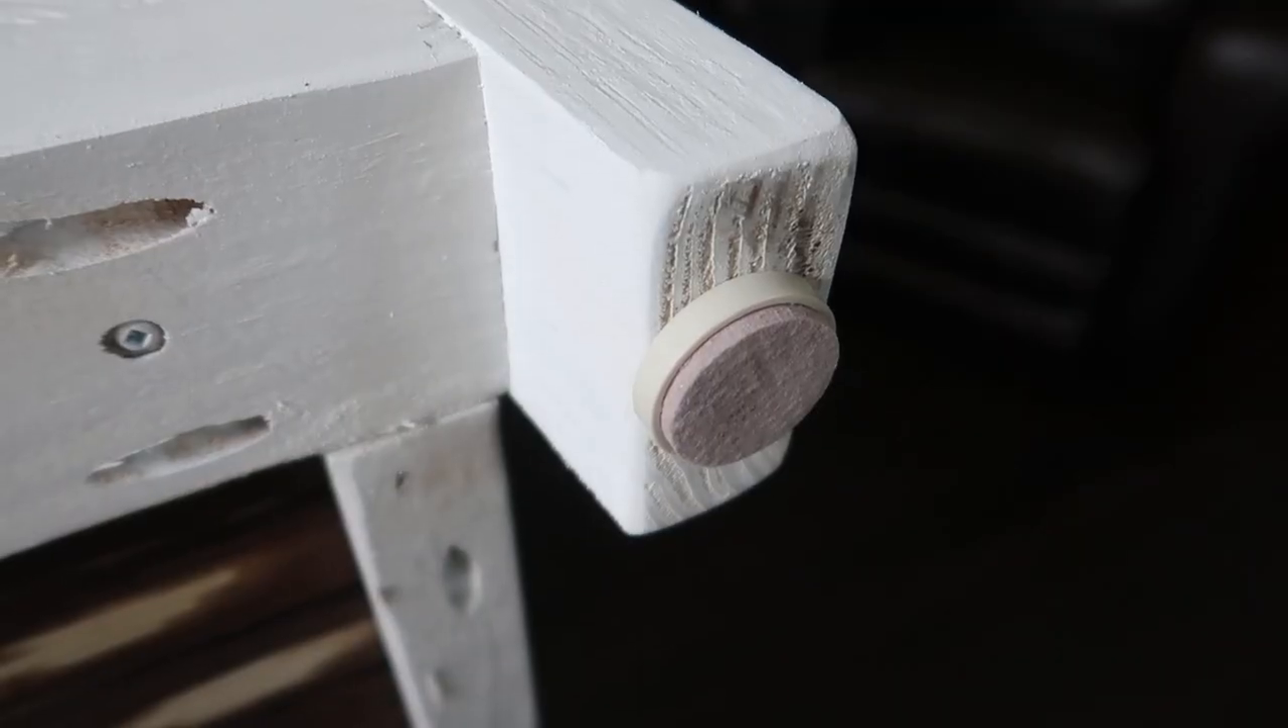With that being said, I also went ahead and added some feet to the bottom of the coffee table.